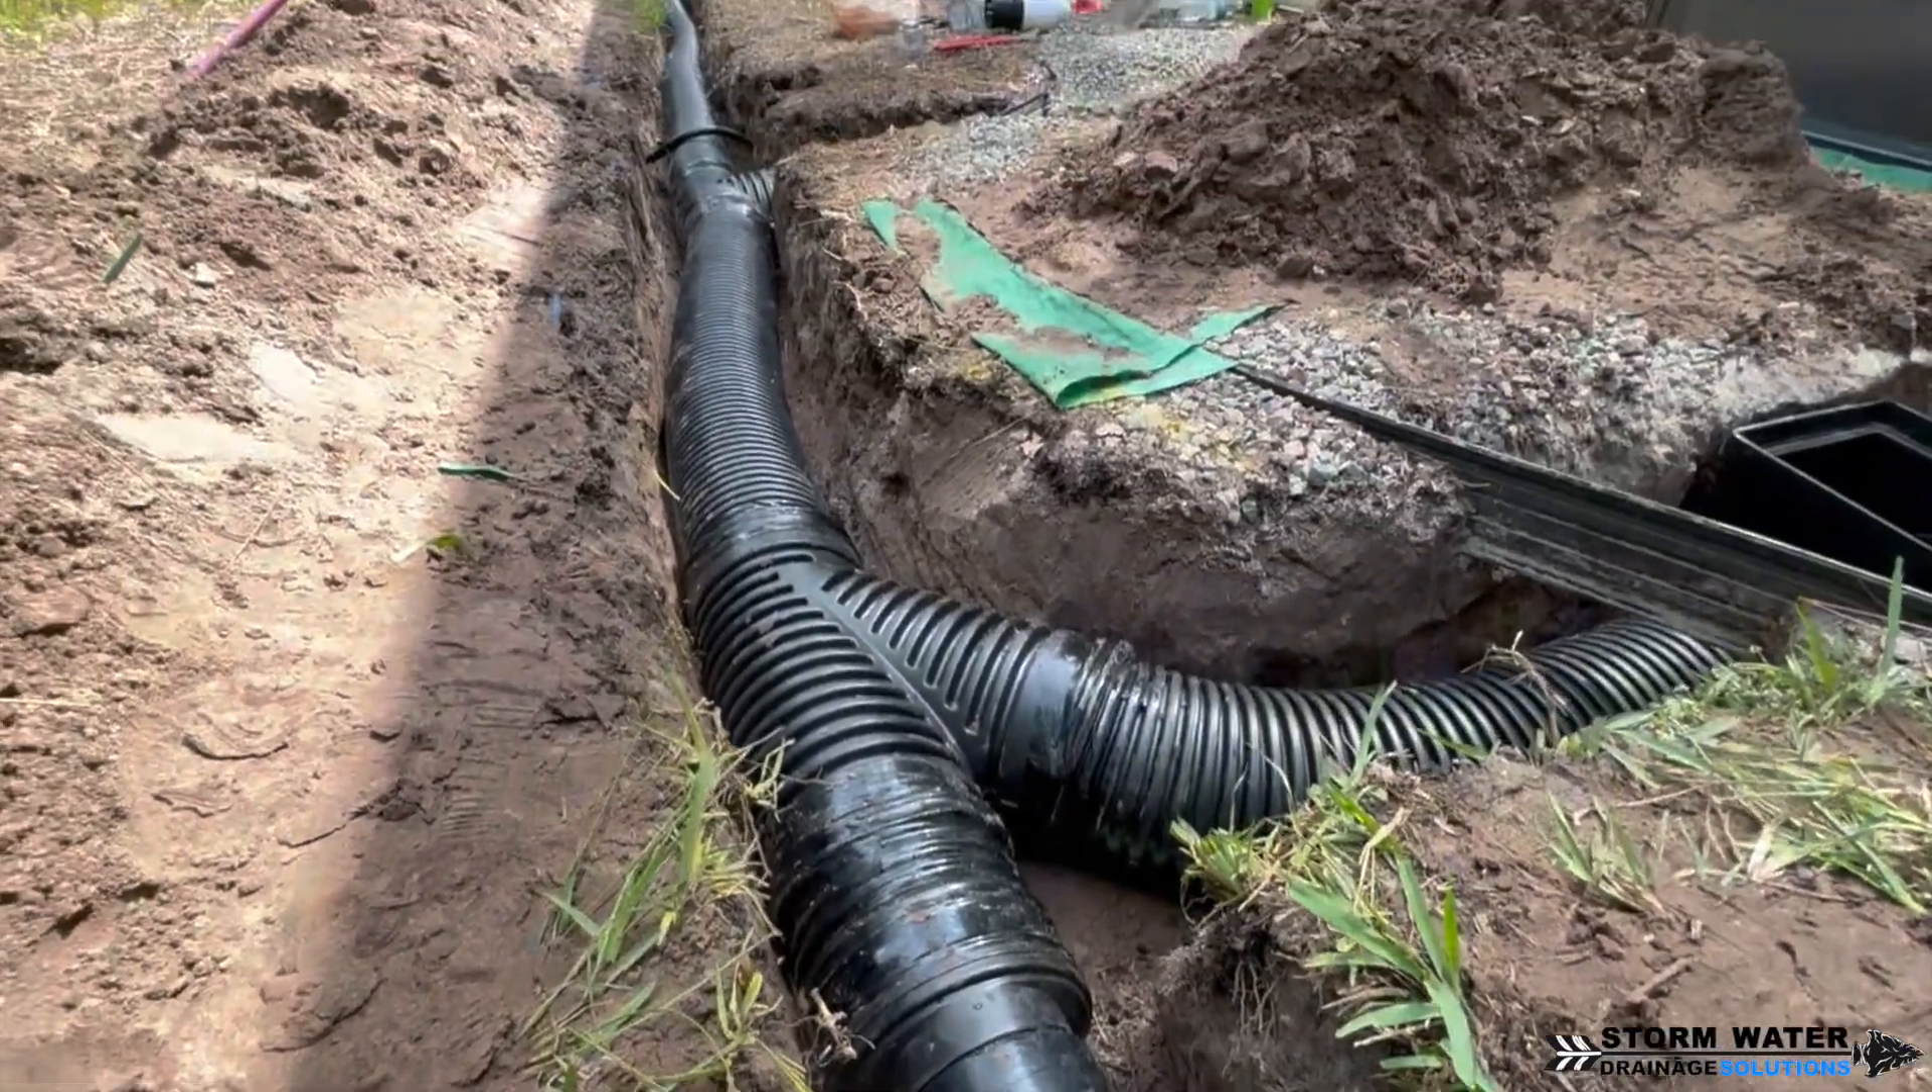Now, we went ahead and we used a Y fitting here to connect in that box because we know that there's going to be a ton of water just pooling in this area.